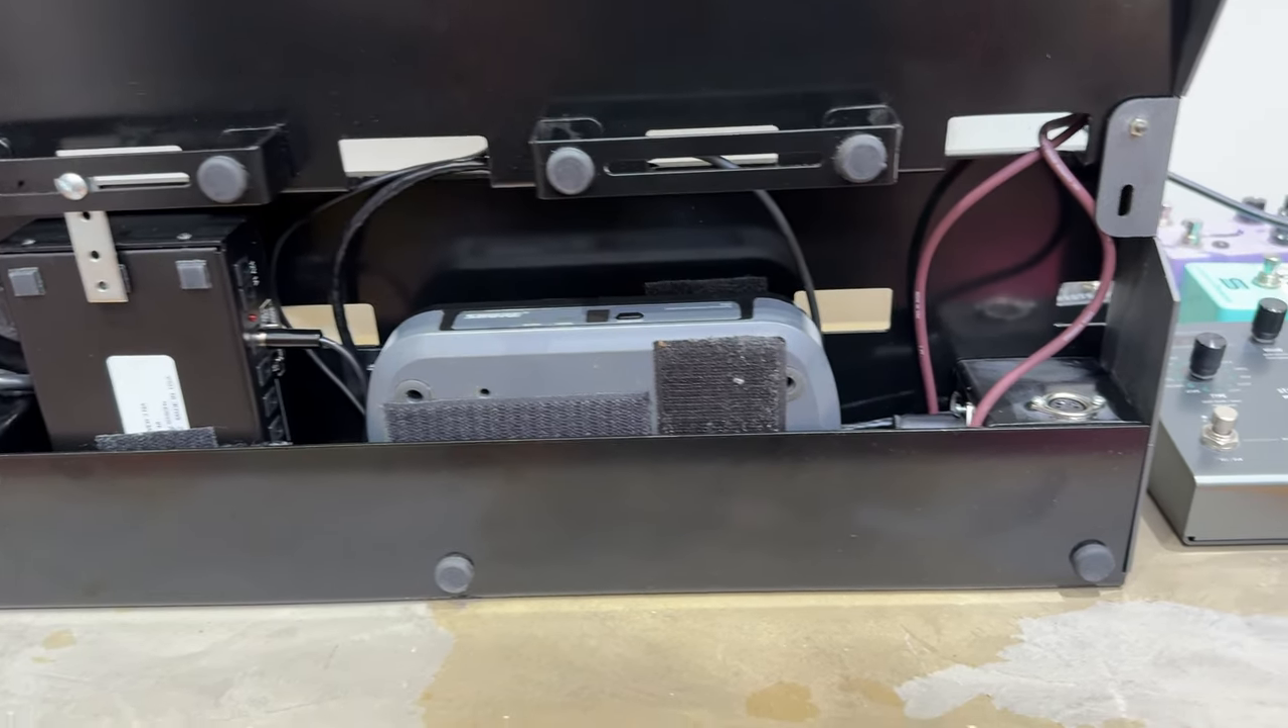También está puesto el inalámbrico, obviamente los cables no están agarrados todavía porque tengo que acomodar varias cosas más.